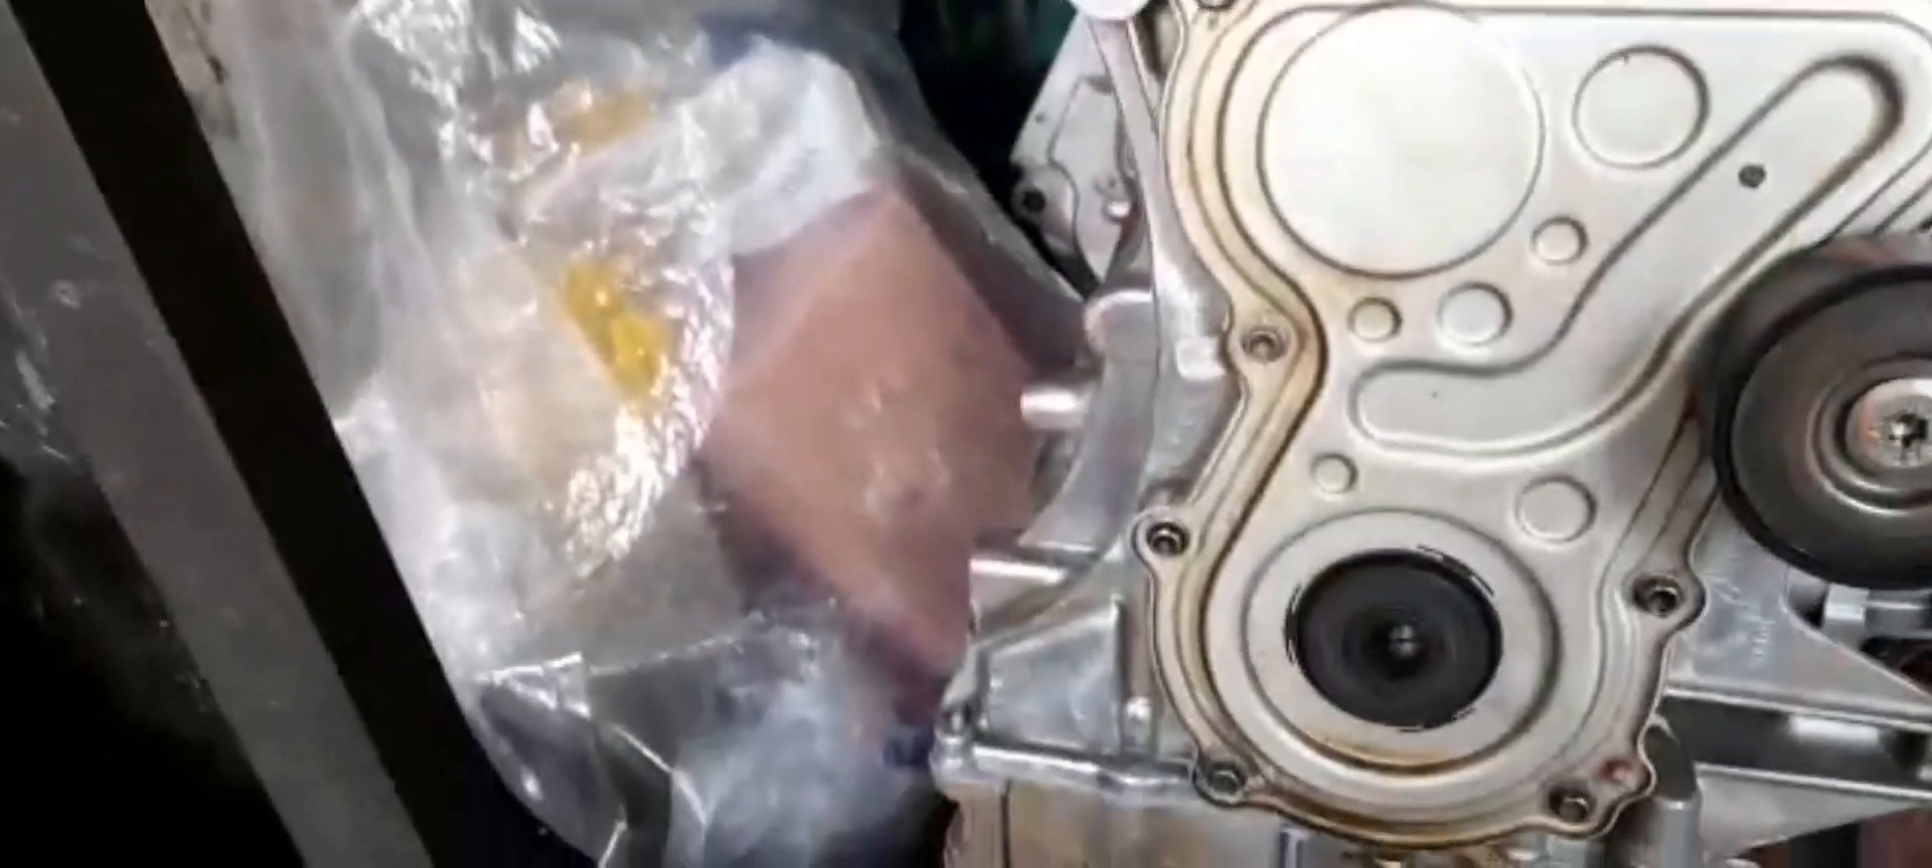Ya instale lo que es la tapa donde van los tensores de la correa.